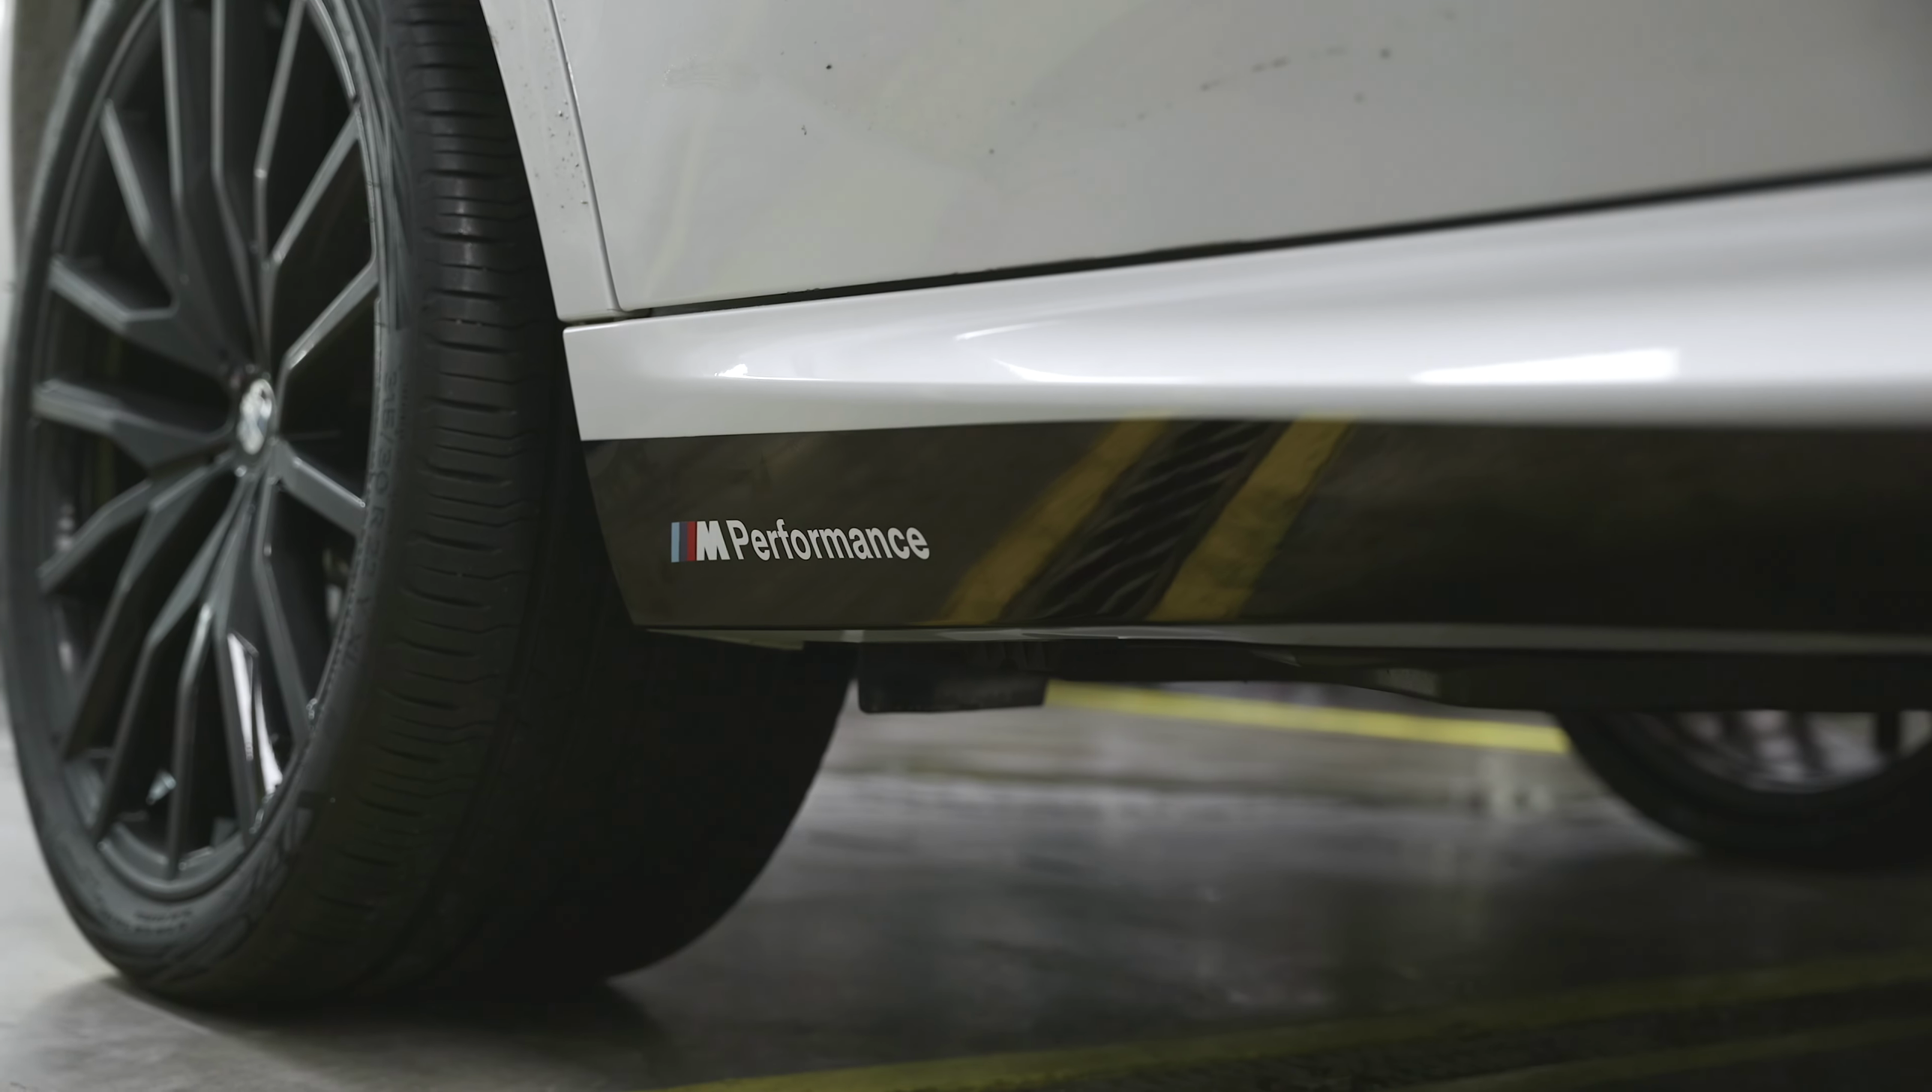I na tamtej stronie już mamy przyklejoną naklejkę M Performance.